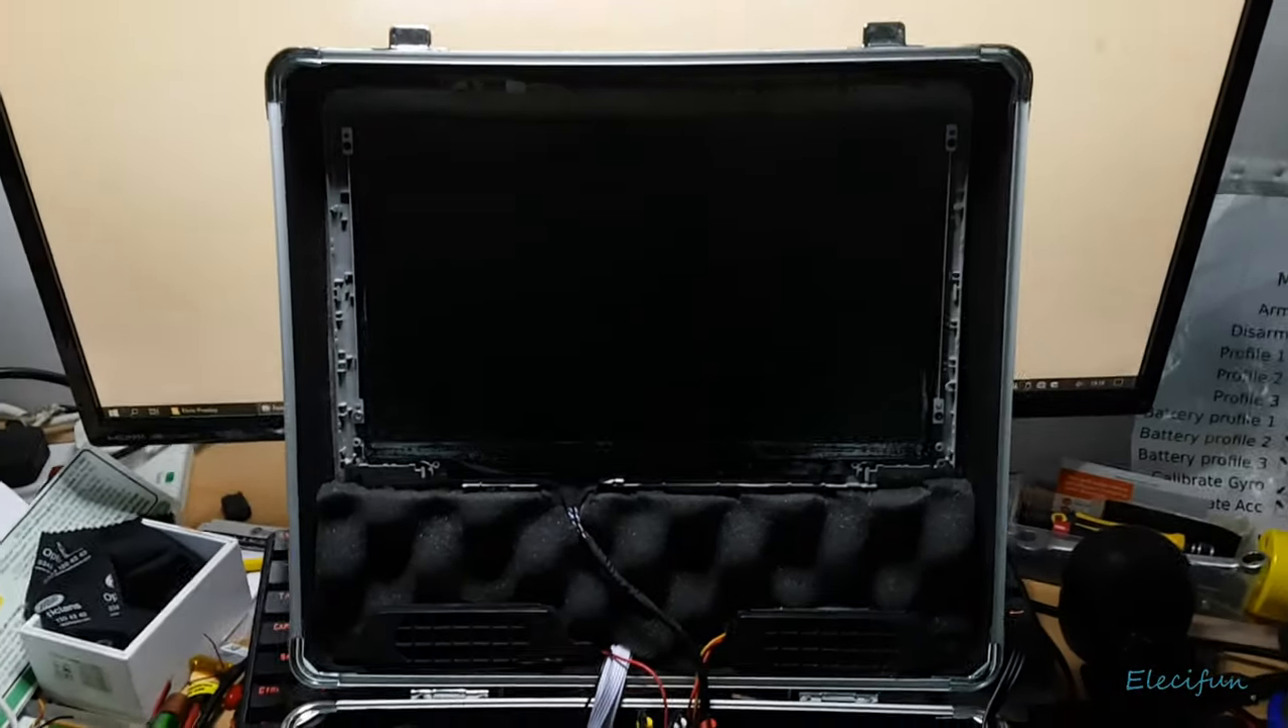The screen's all fit back in again.